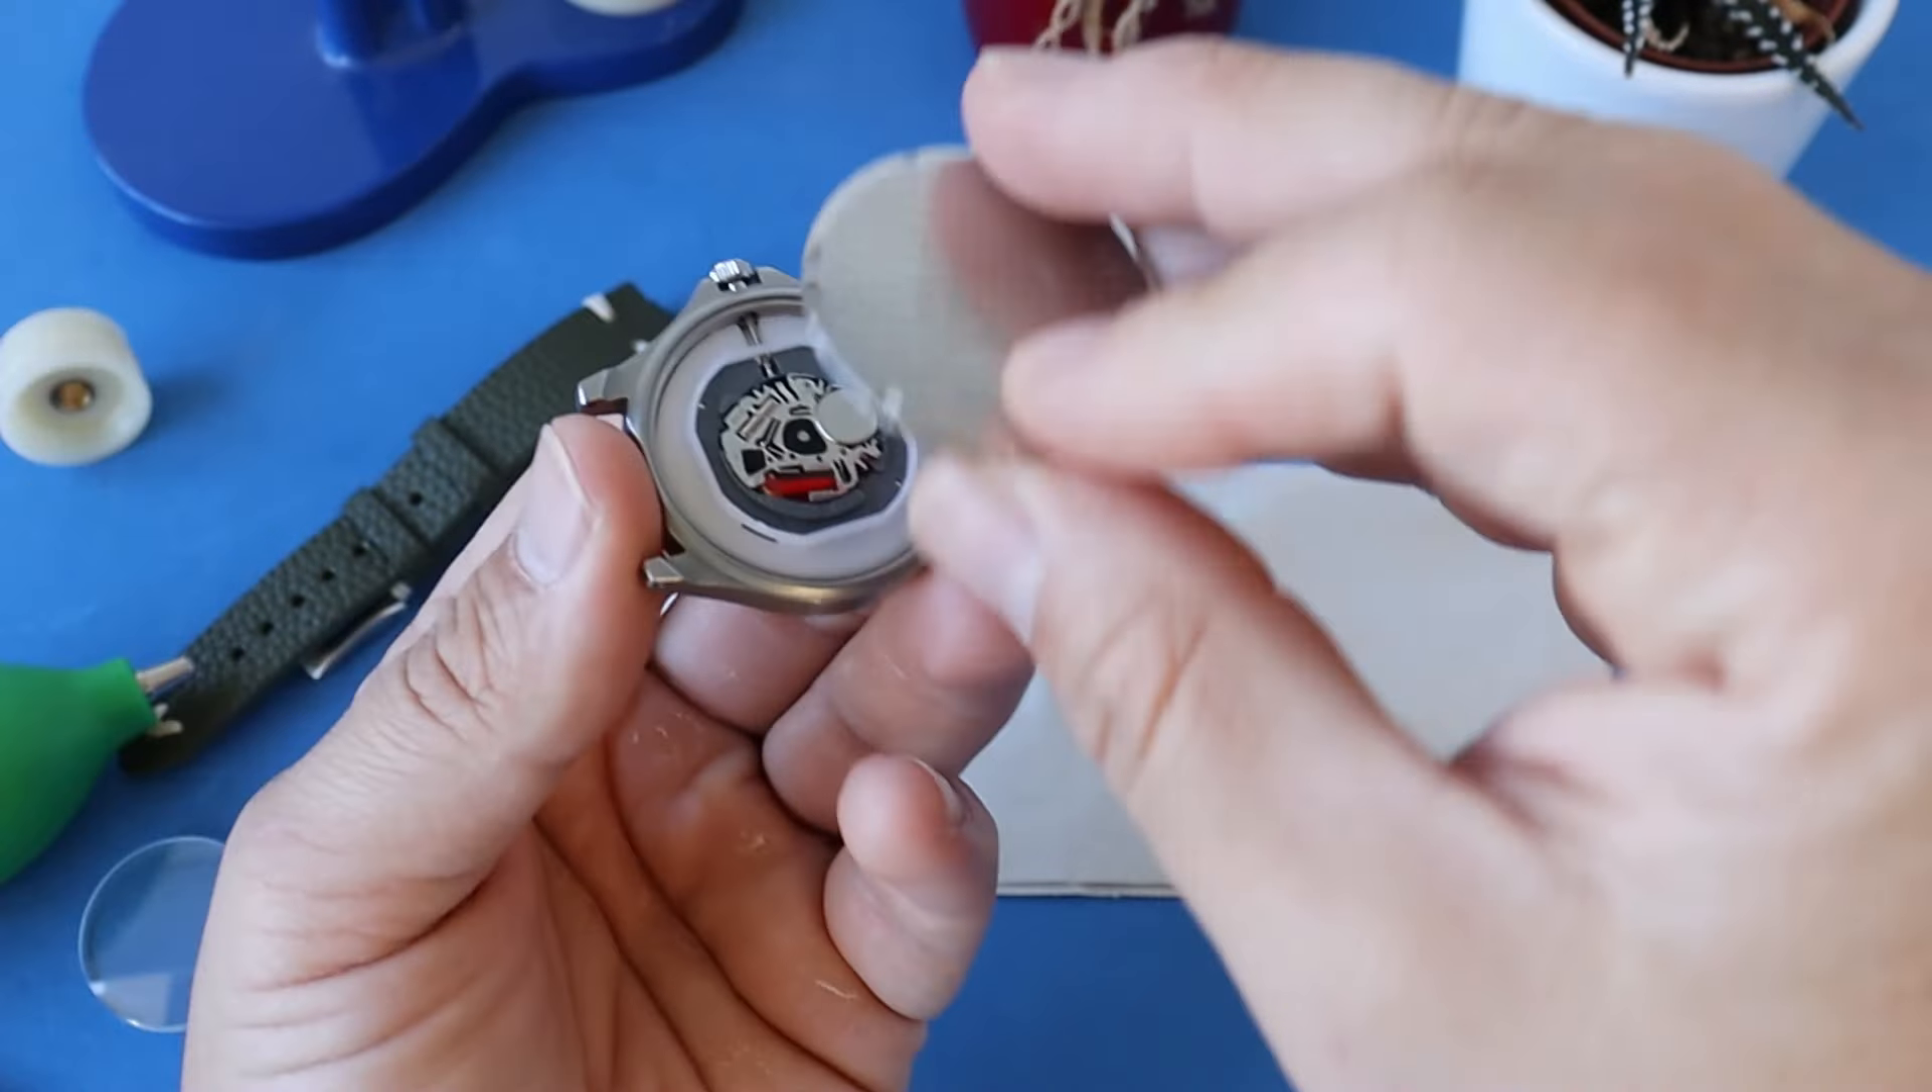Y aquí me falta poner la tapa trasera.